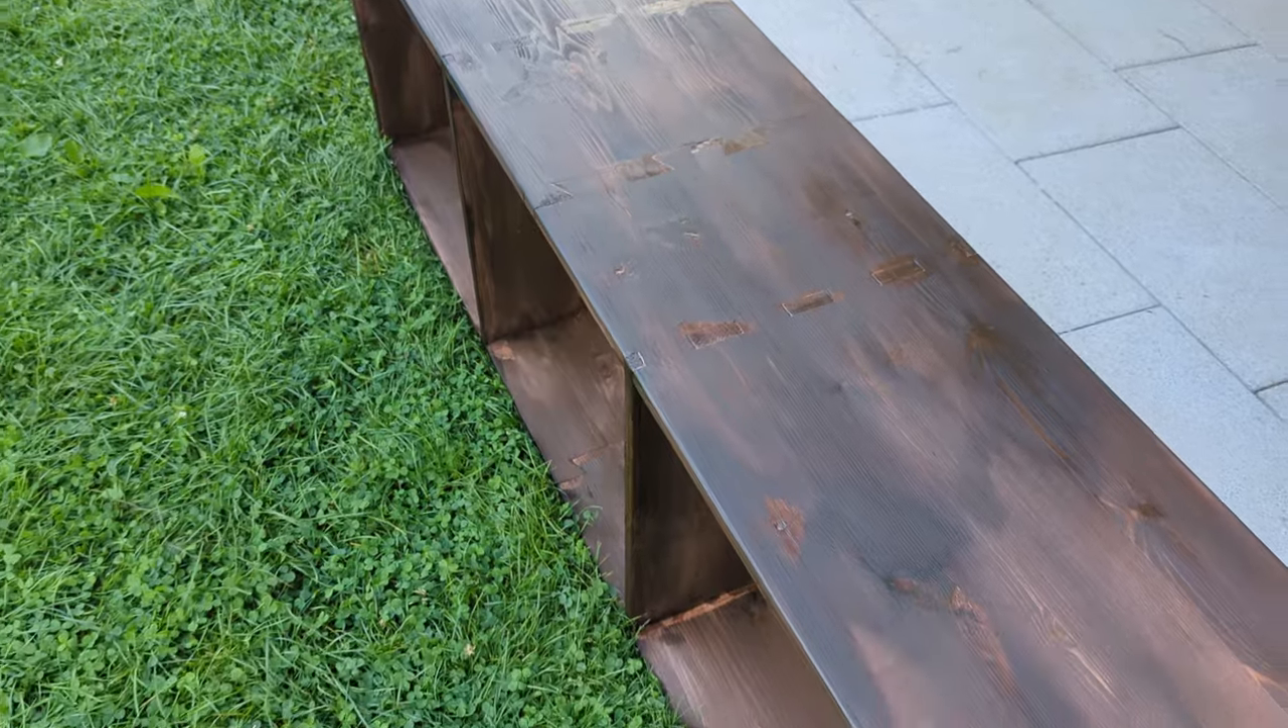And here is the finished bench. Now all that's missing are the boxes.